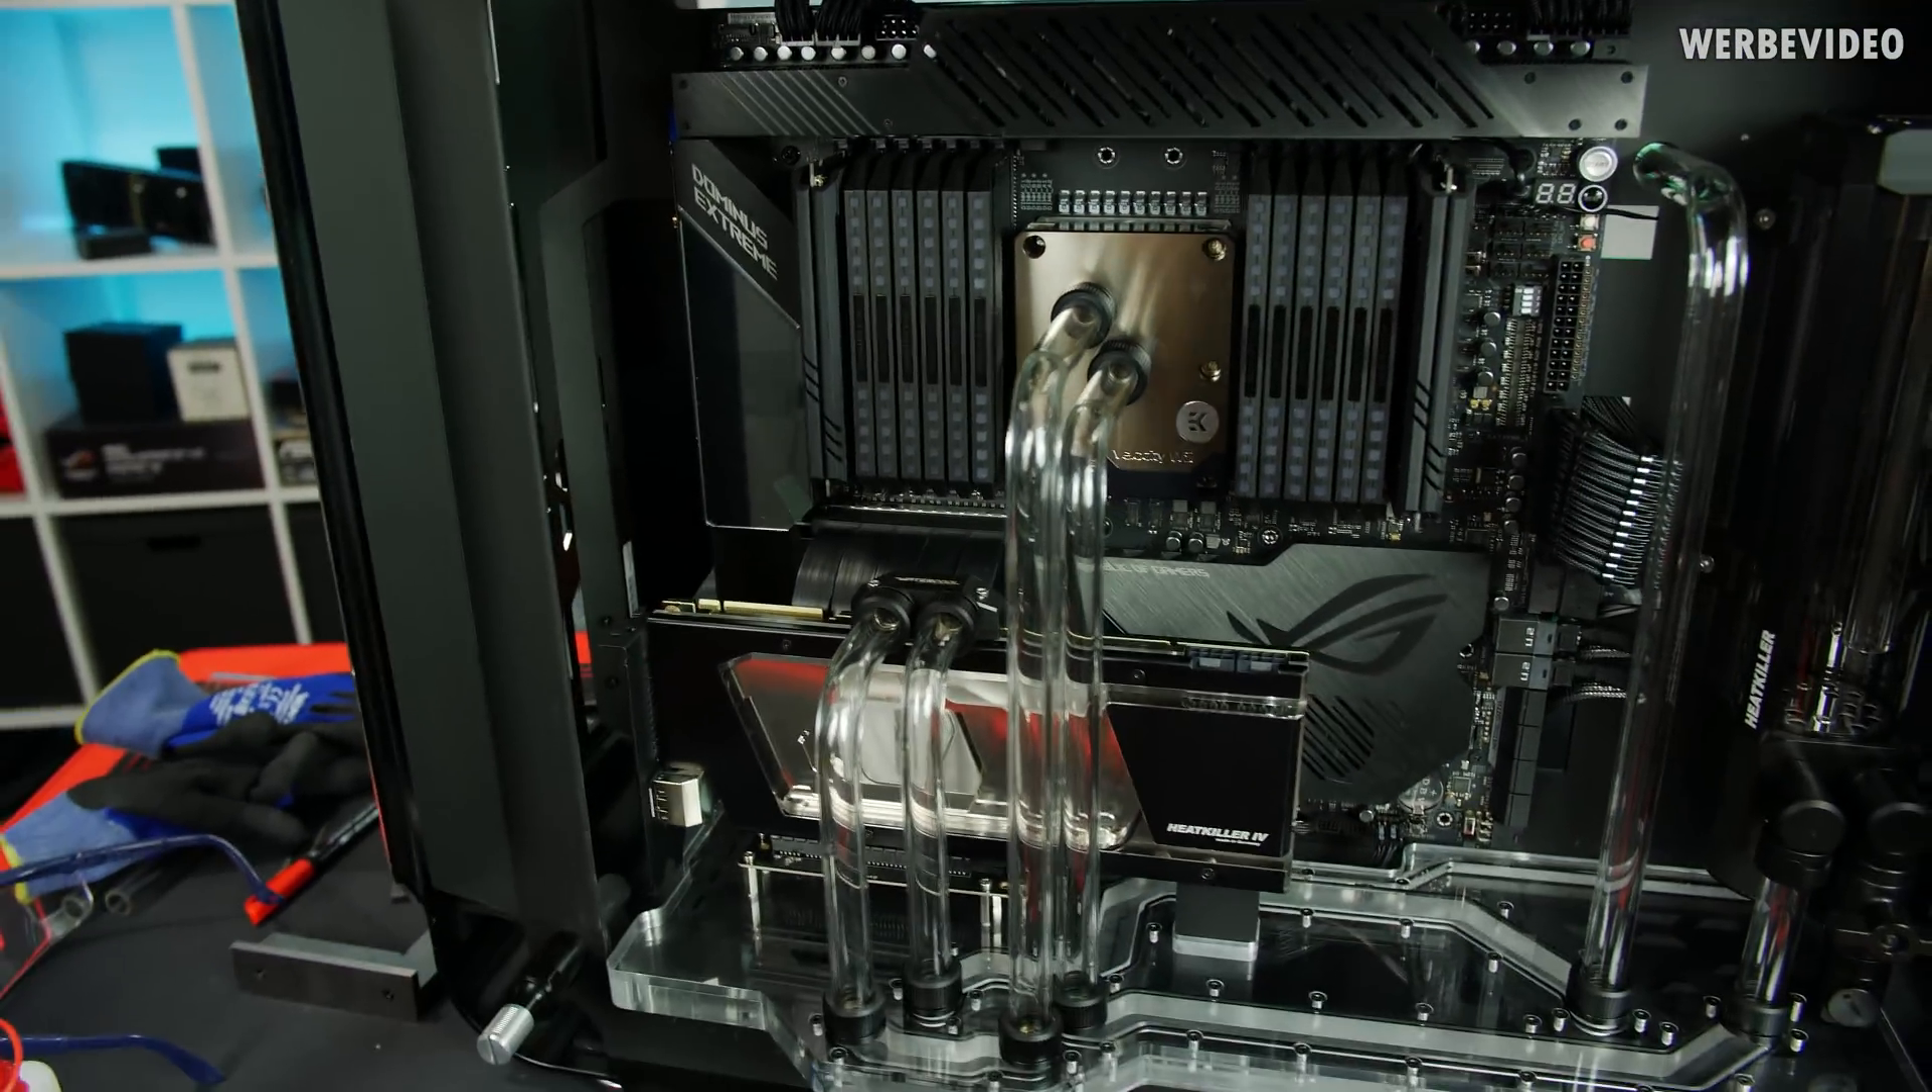Finally, all the main tubes are inside the system, I just managed to fit in the last two tubes into the CPU.